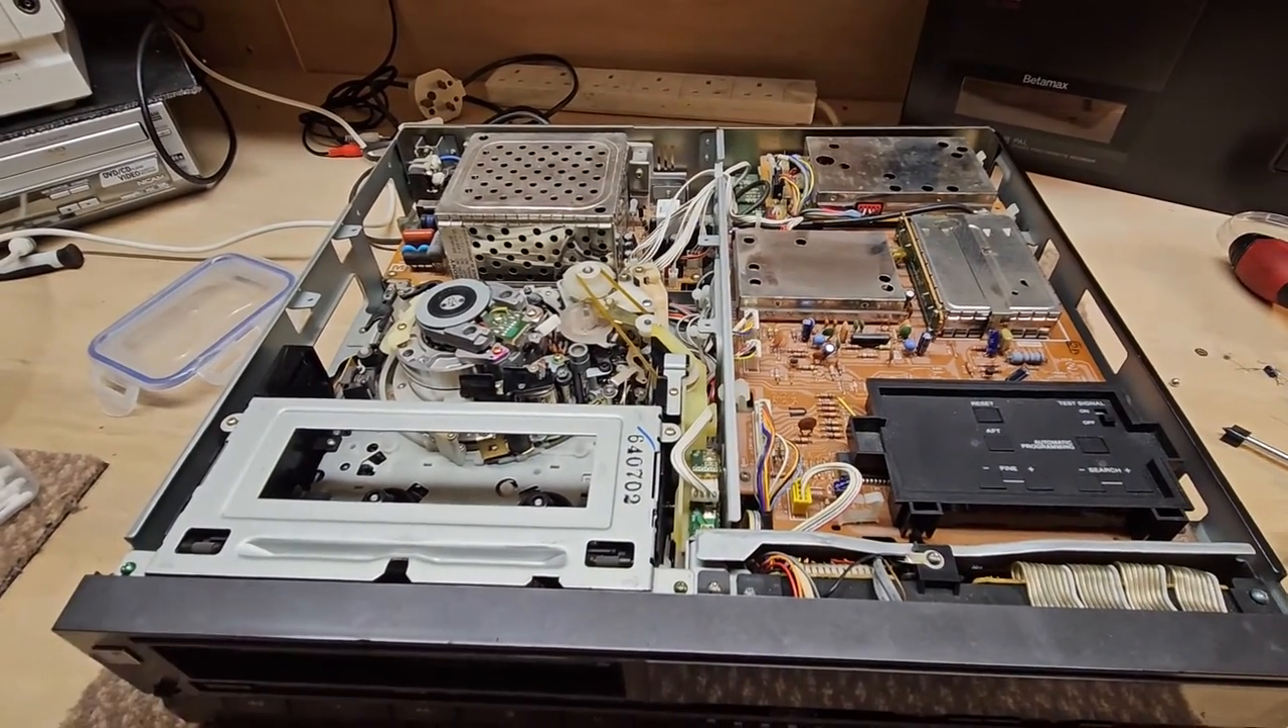I've got all the boards back into the machine uh everything's all bolted down.